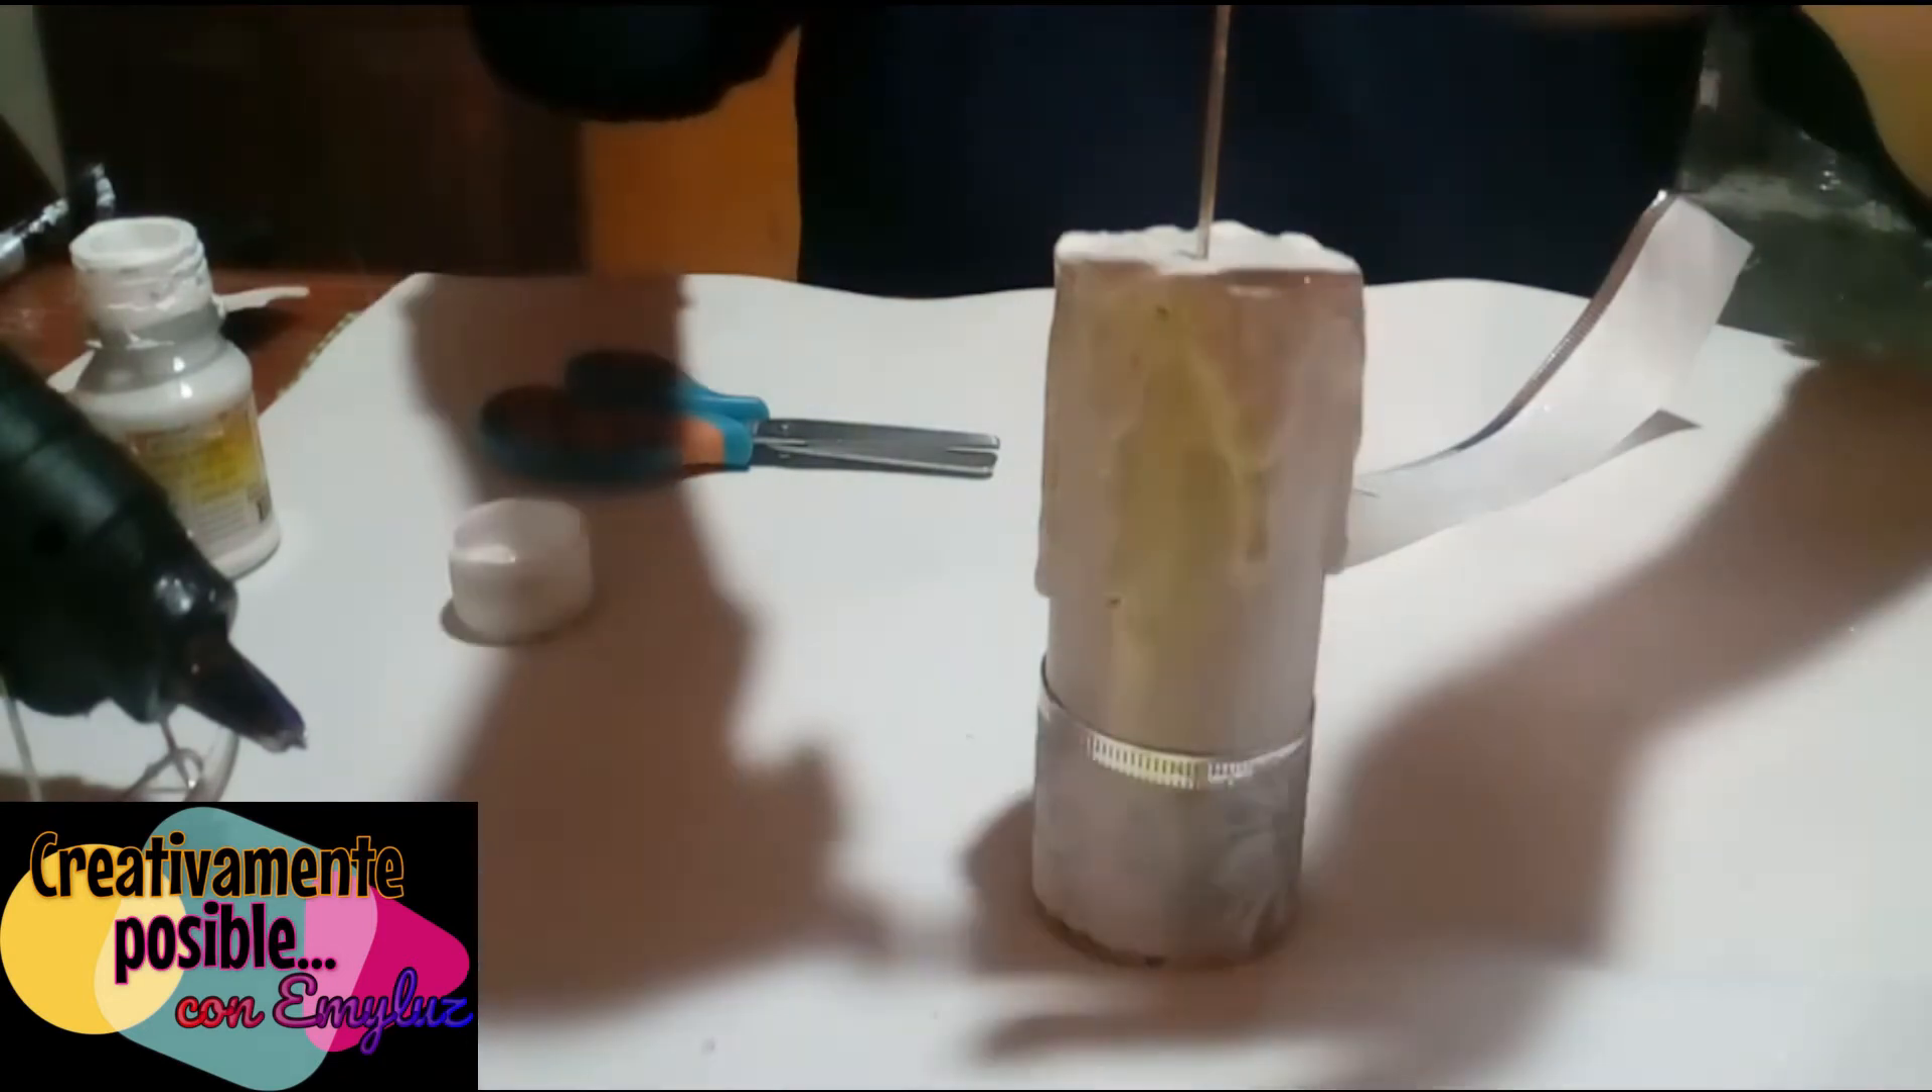¿Qué nos falta? Colocarle la llamita de nuestra velita.